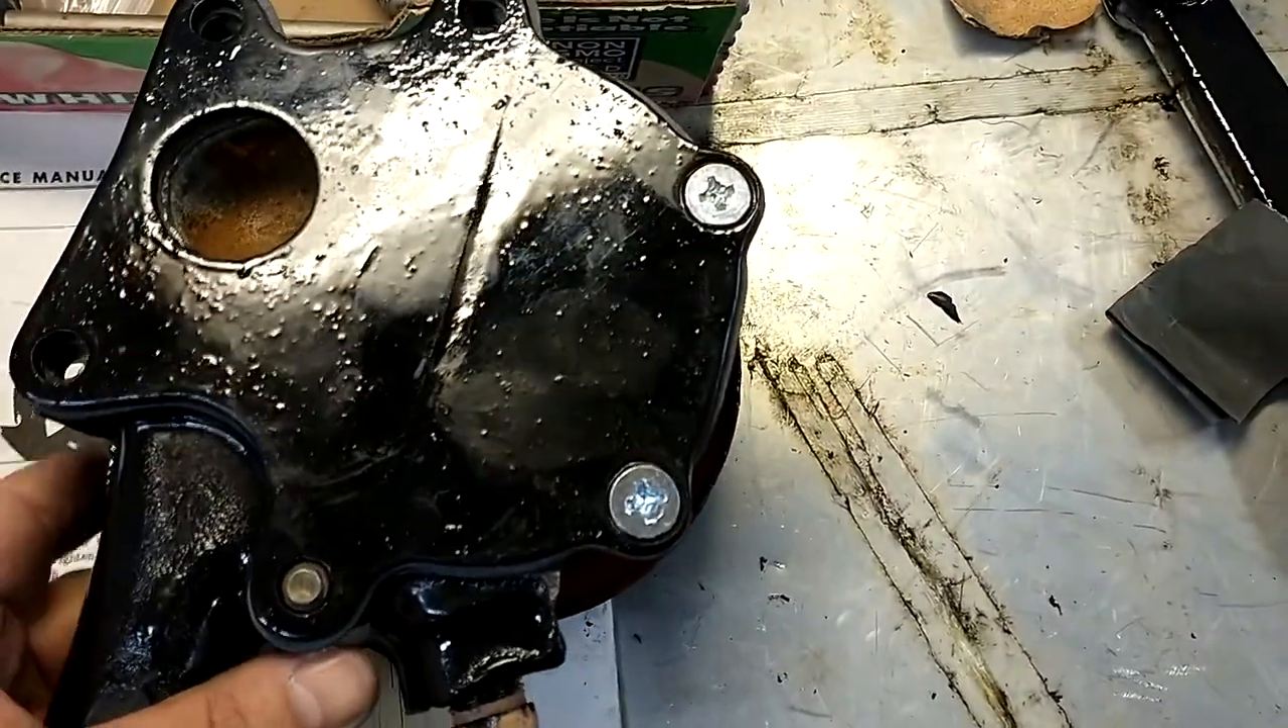Got my nice new backplate bolts in that came with the rebuild kit.